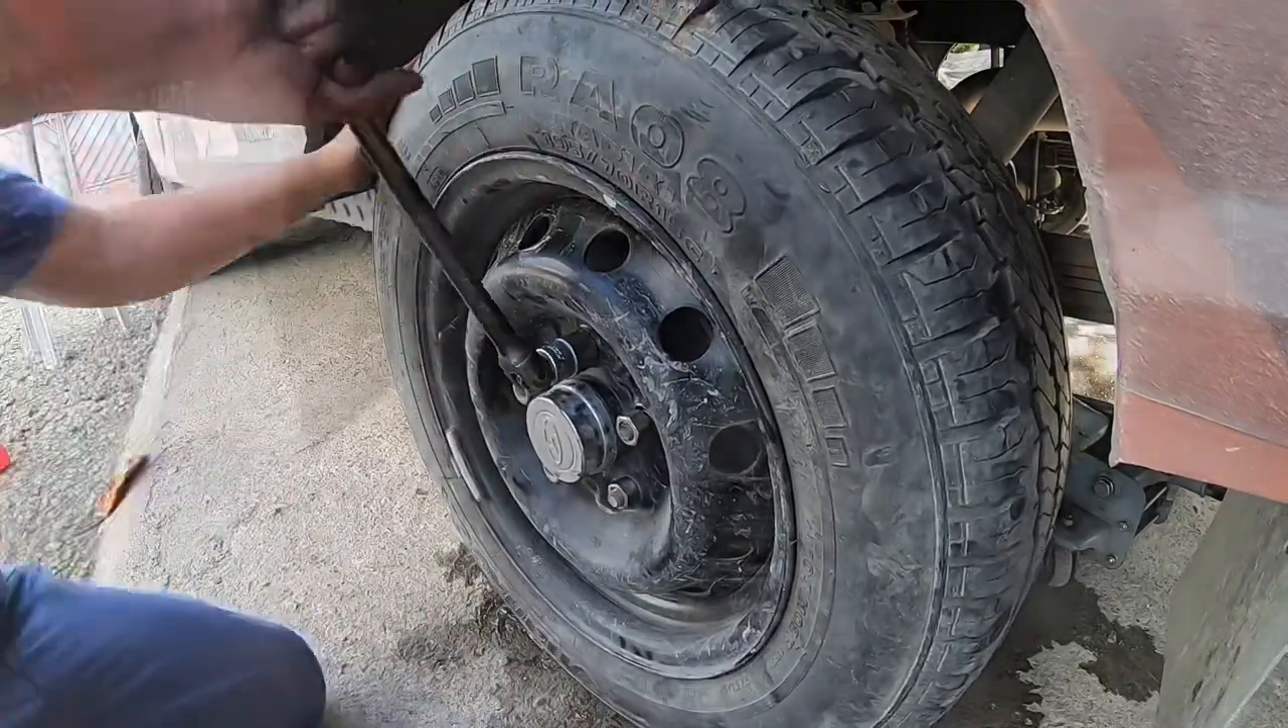Nakabit na natin yung gulong, mga kasikreto.